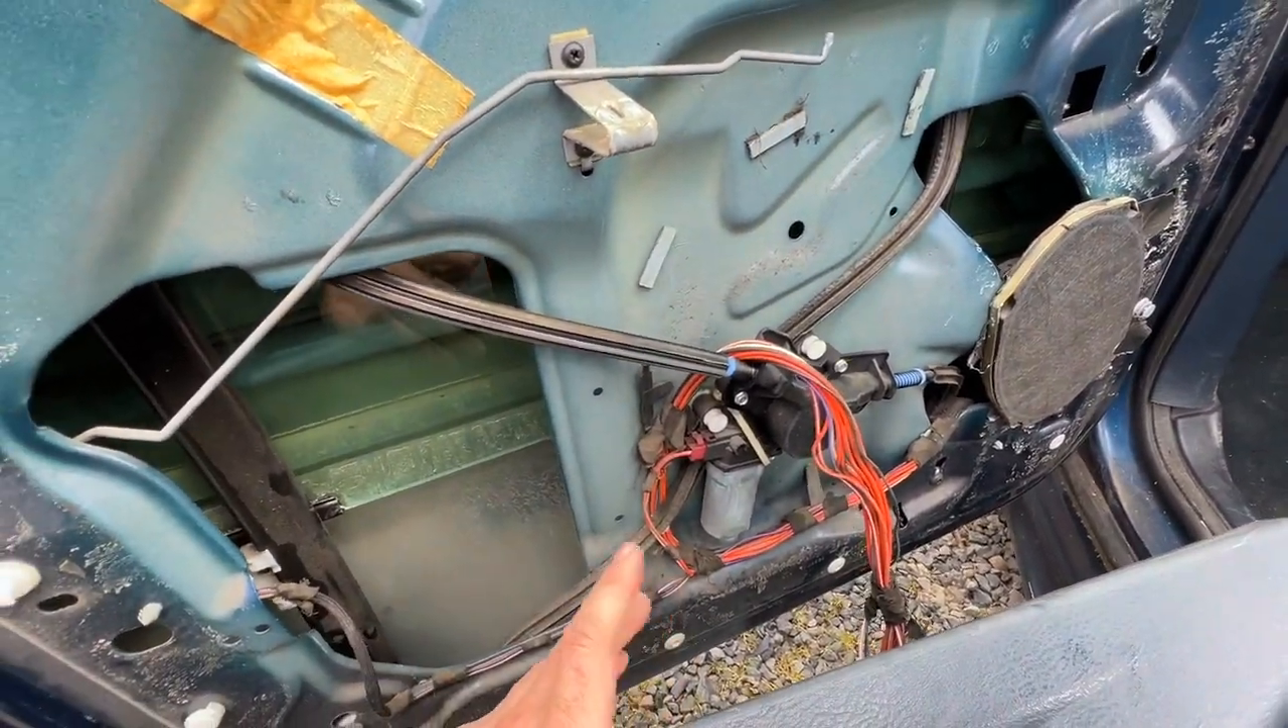Okay, I went ahead and removed the door panel.